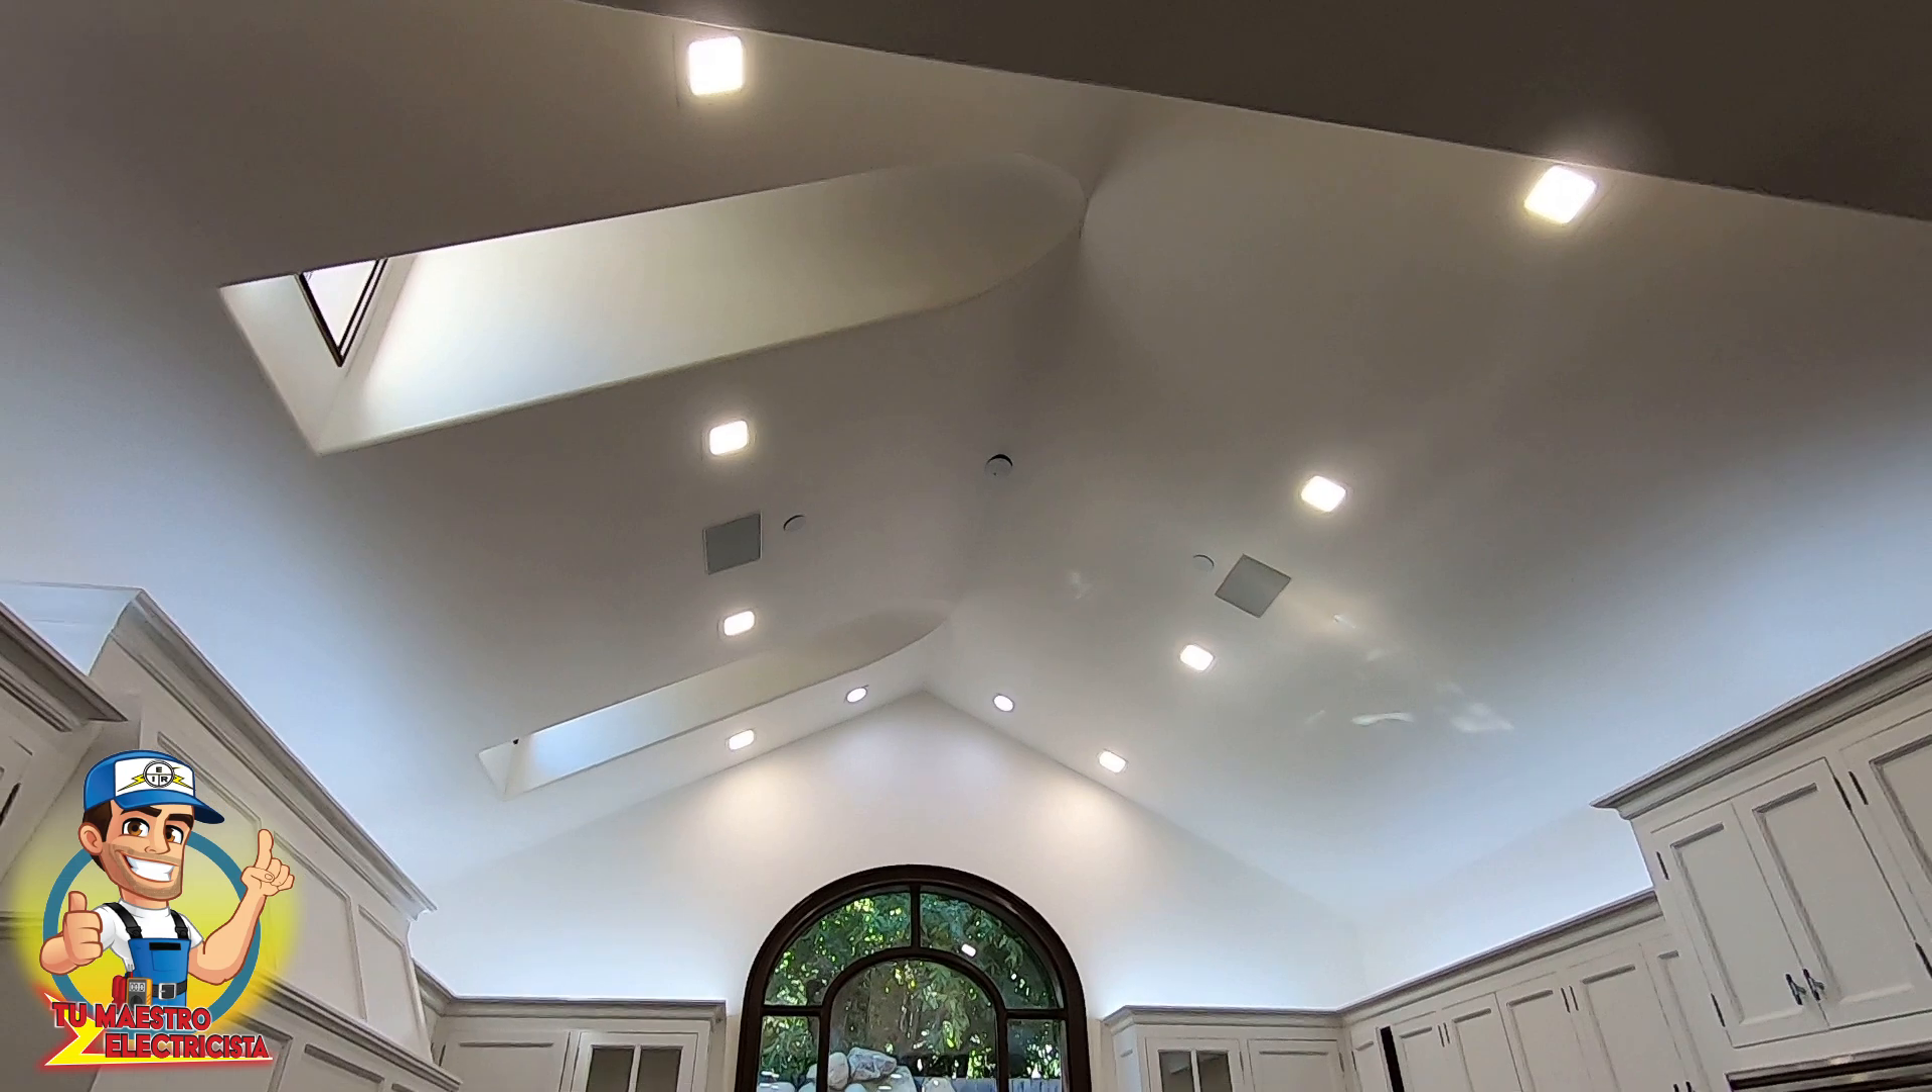Ya instalamos estas luces nuevas si aquí en el cielo nos quedaron bien.